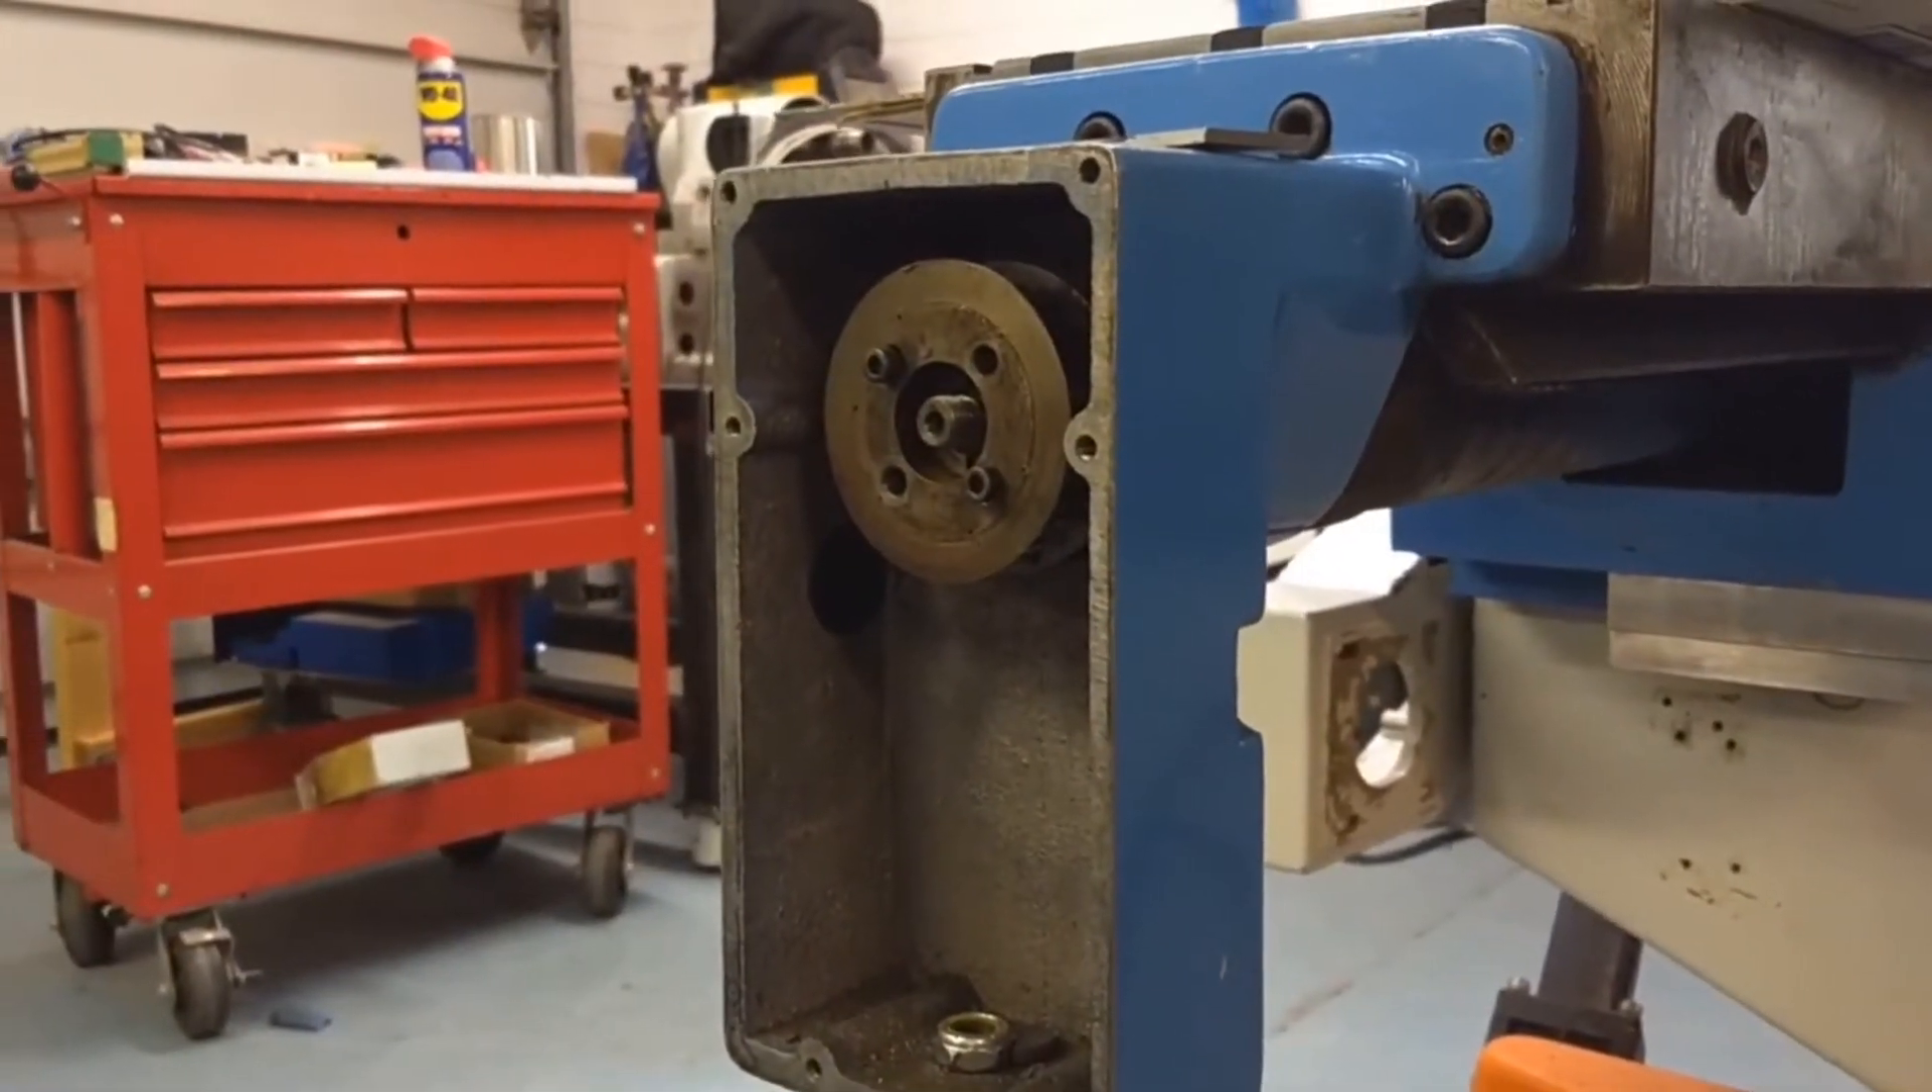You can see that x -axis pulley is kind of recessed in the housing so I've got to play with that.